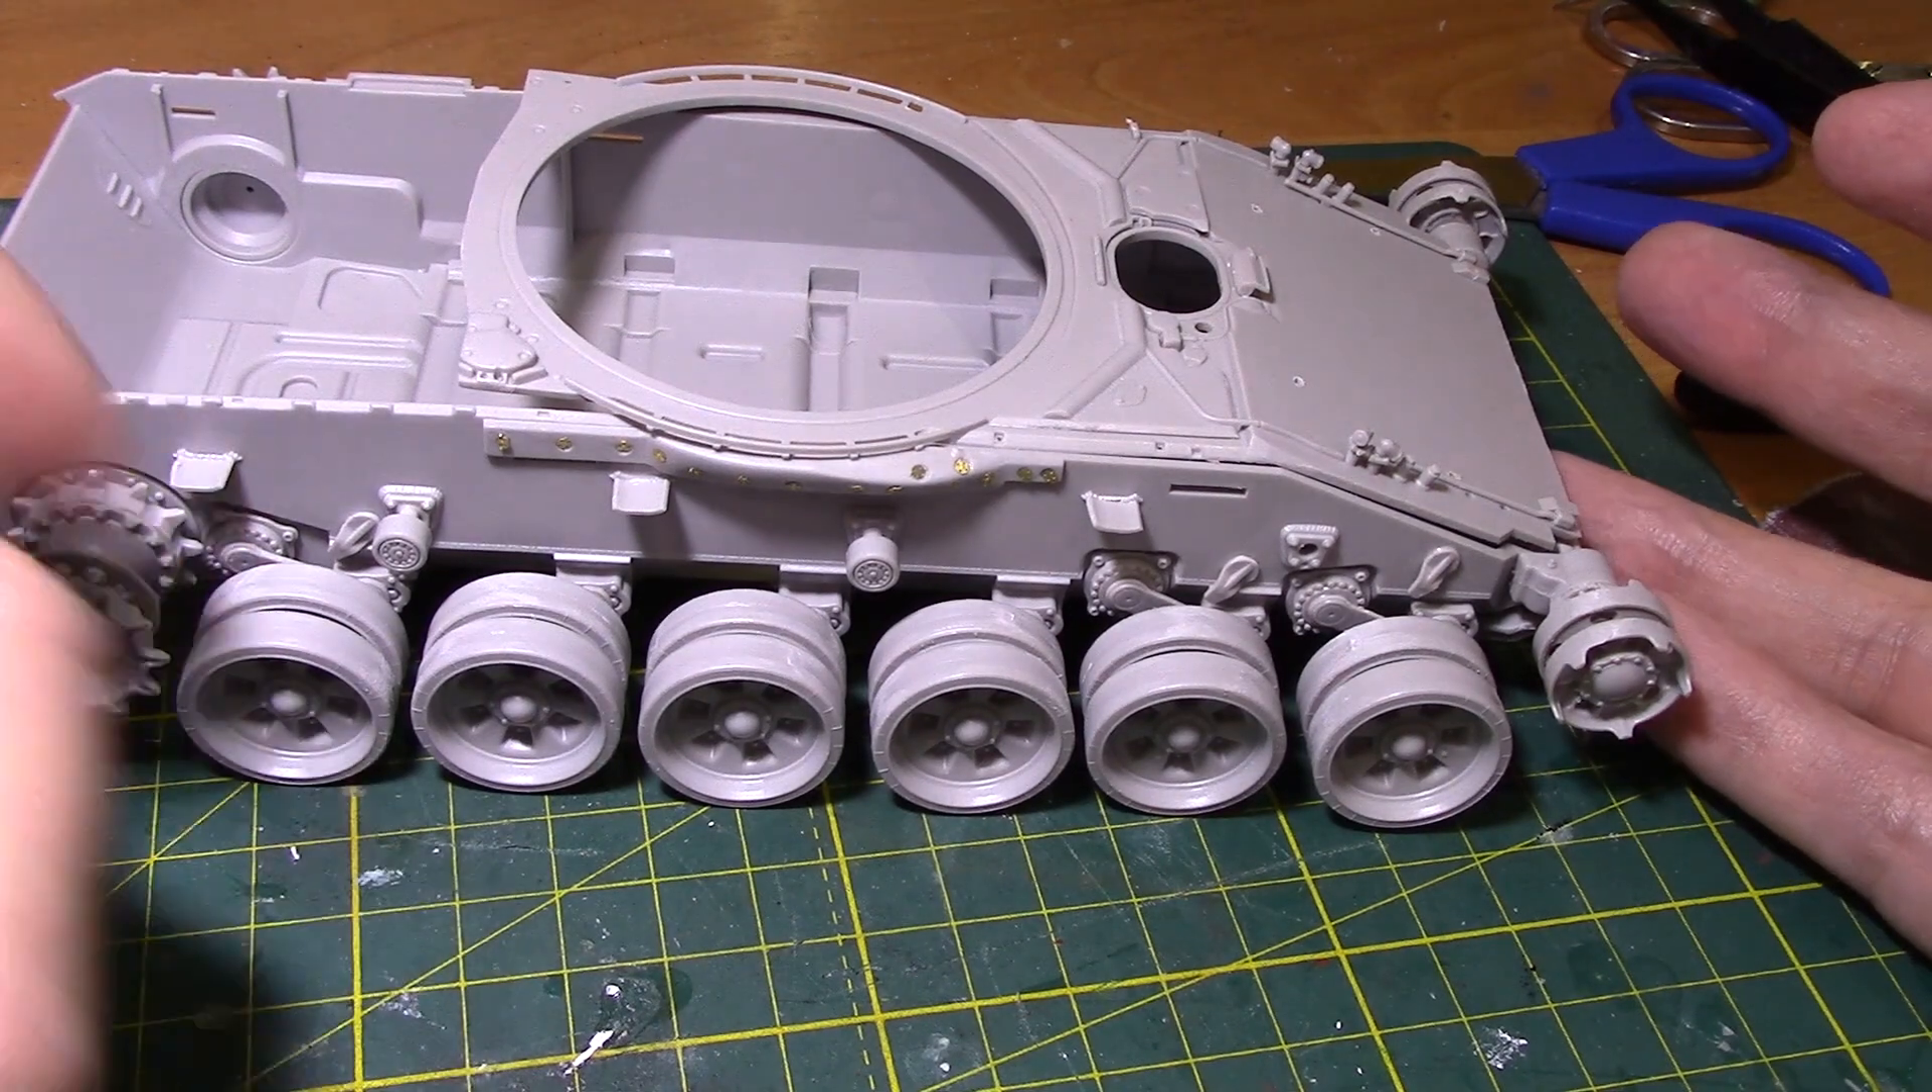Одел я каточки на свои места.